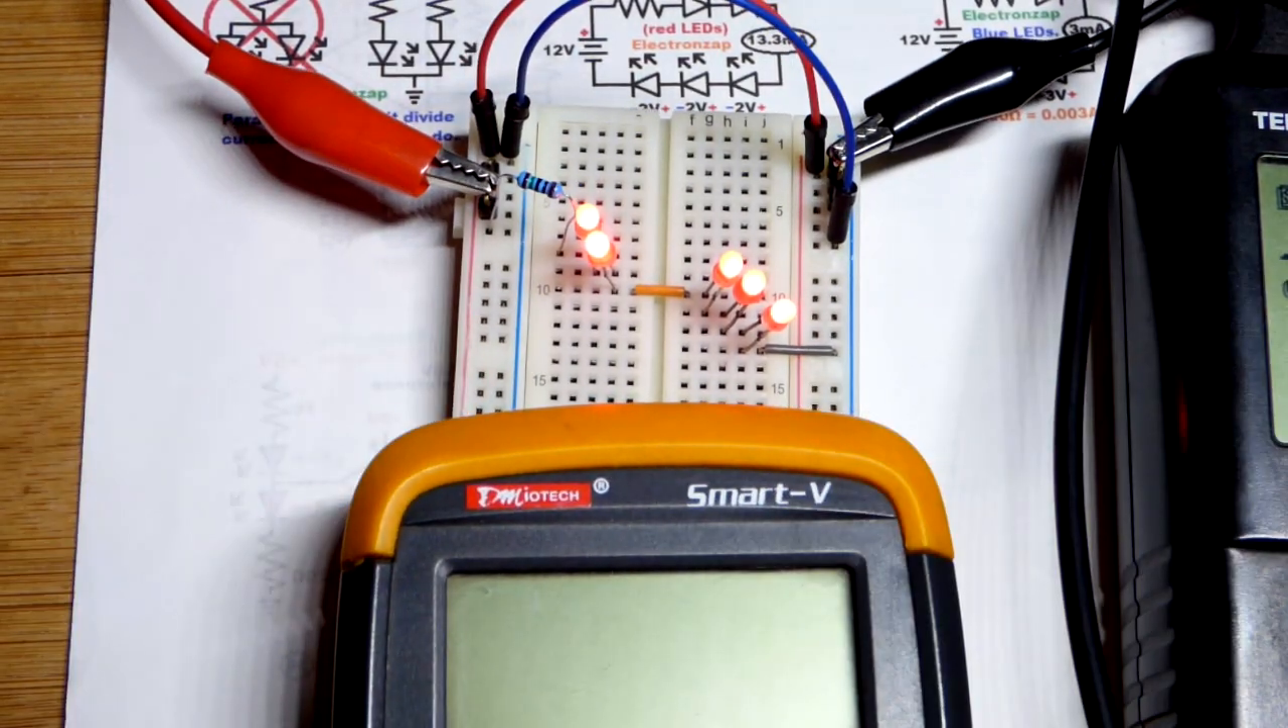And, uh, we got our circuit back together. We got our 5 LEDs.